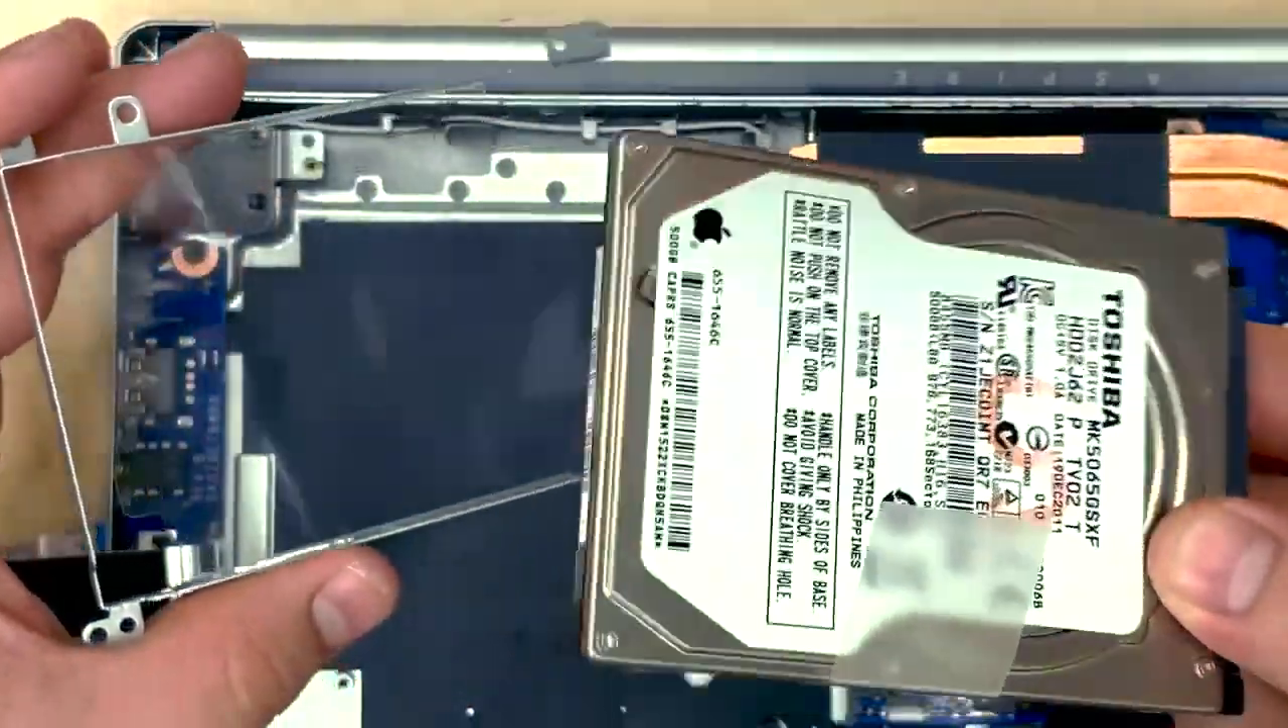Now, so with this bracket, I haven't actually screwed this hard drive in.